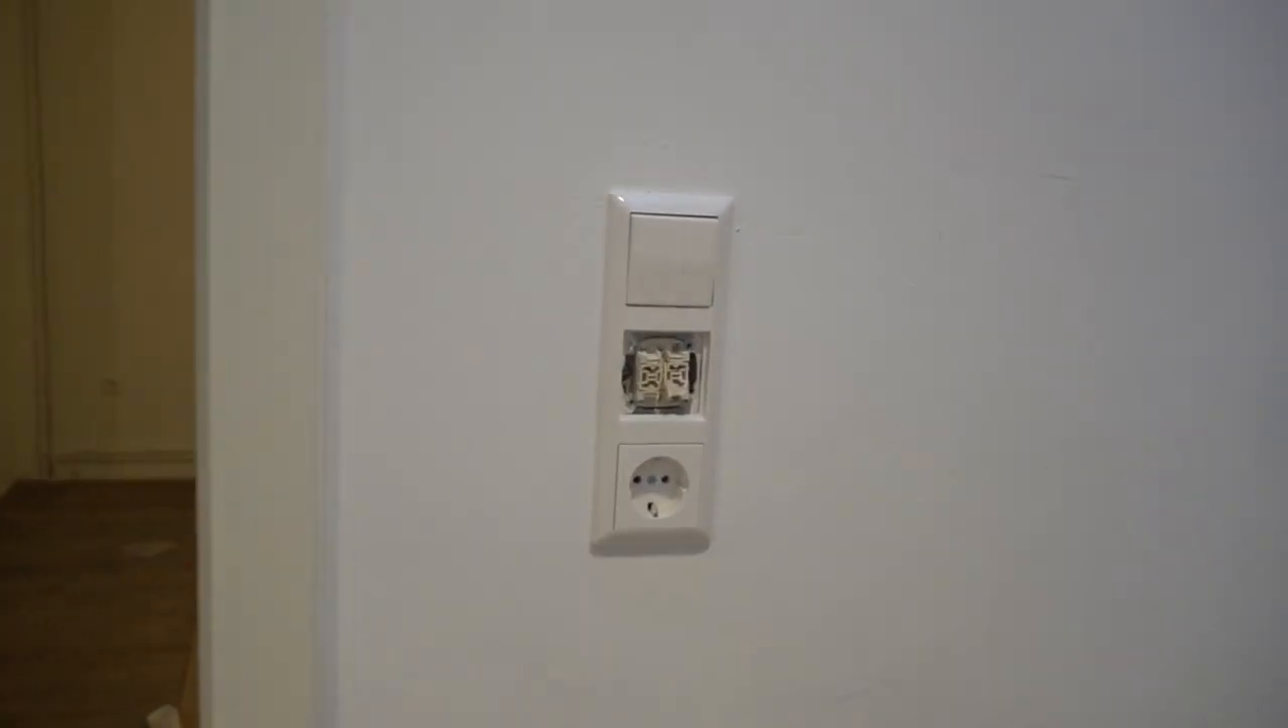Auf der anderen seite fehlt jetzt noch eine abdeckung für den doppelwechselschalter.